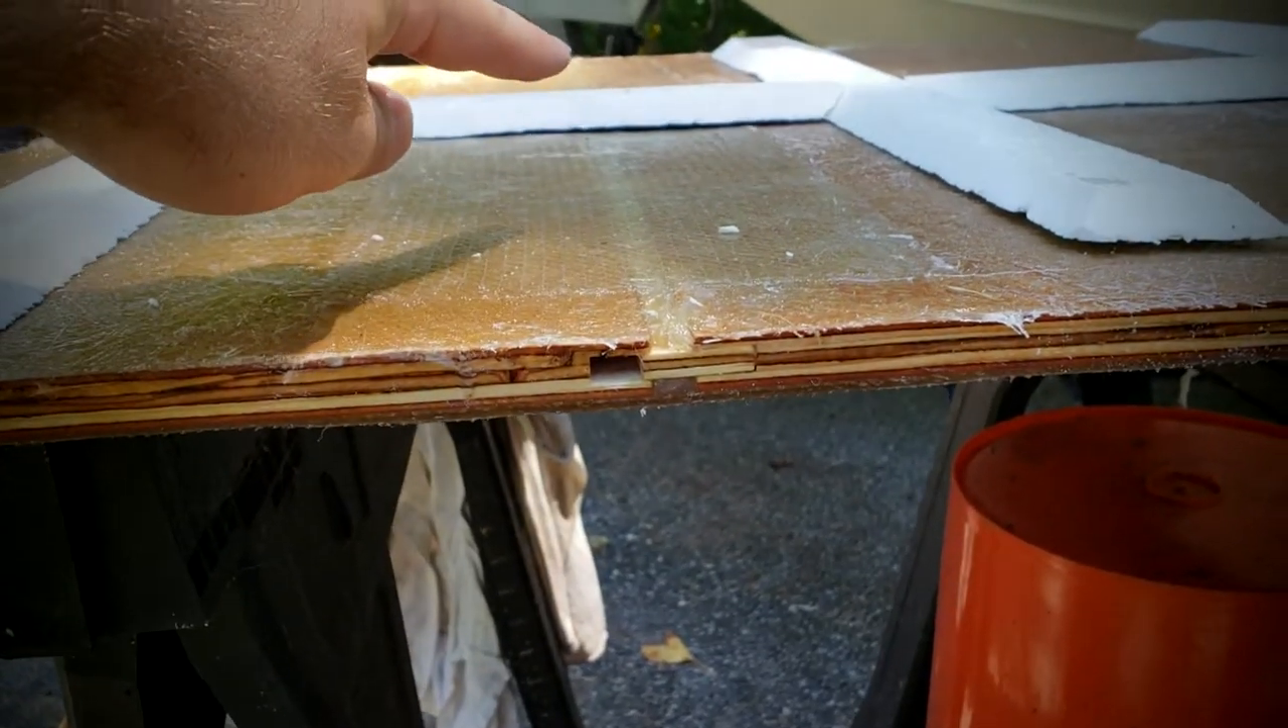Um, but as you can see, the, the pieces didn't come together completely.